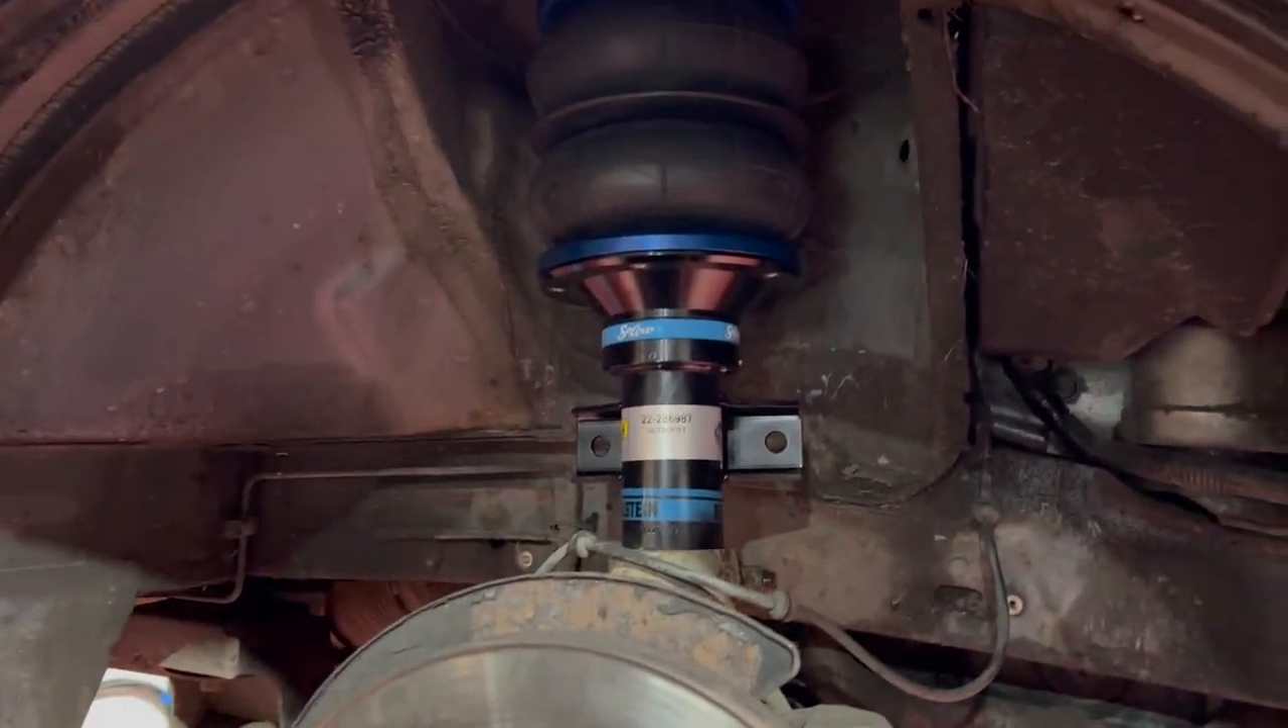There's the struts all in.